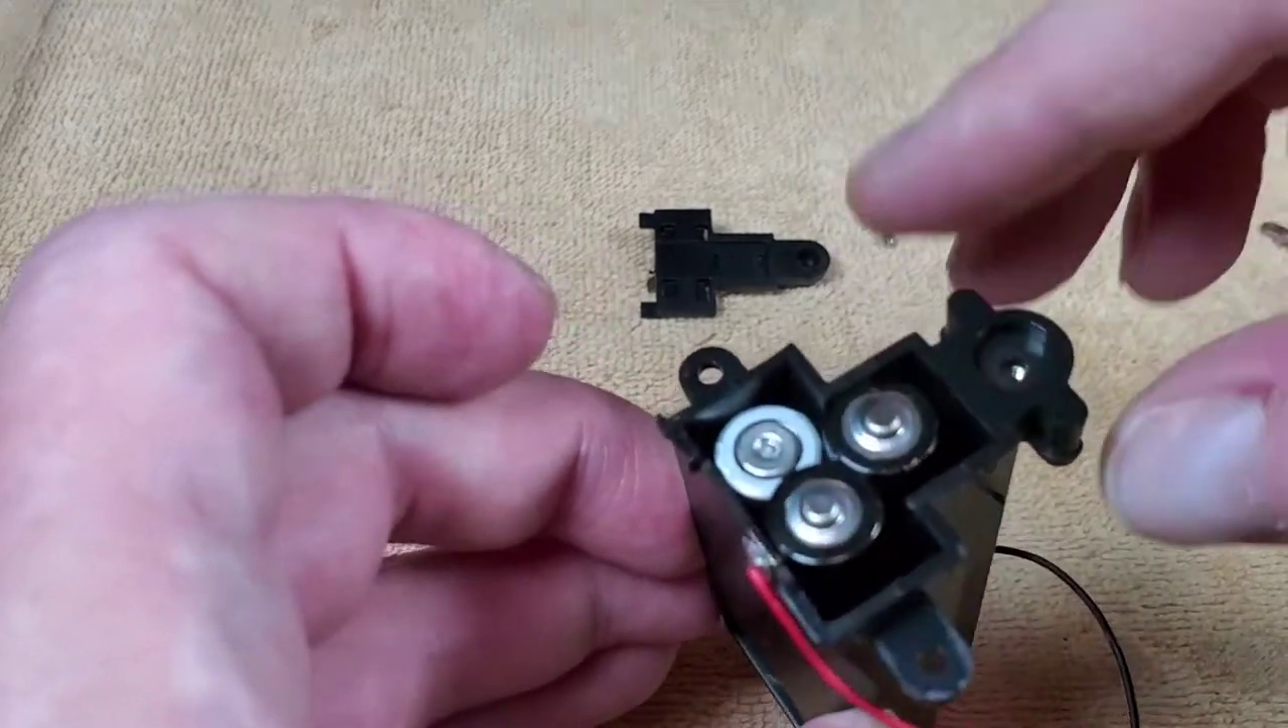So three triple a batteries go in there just like that.